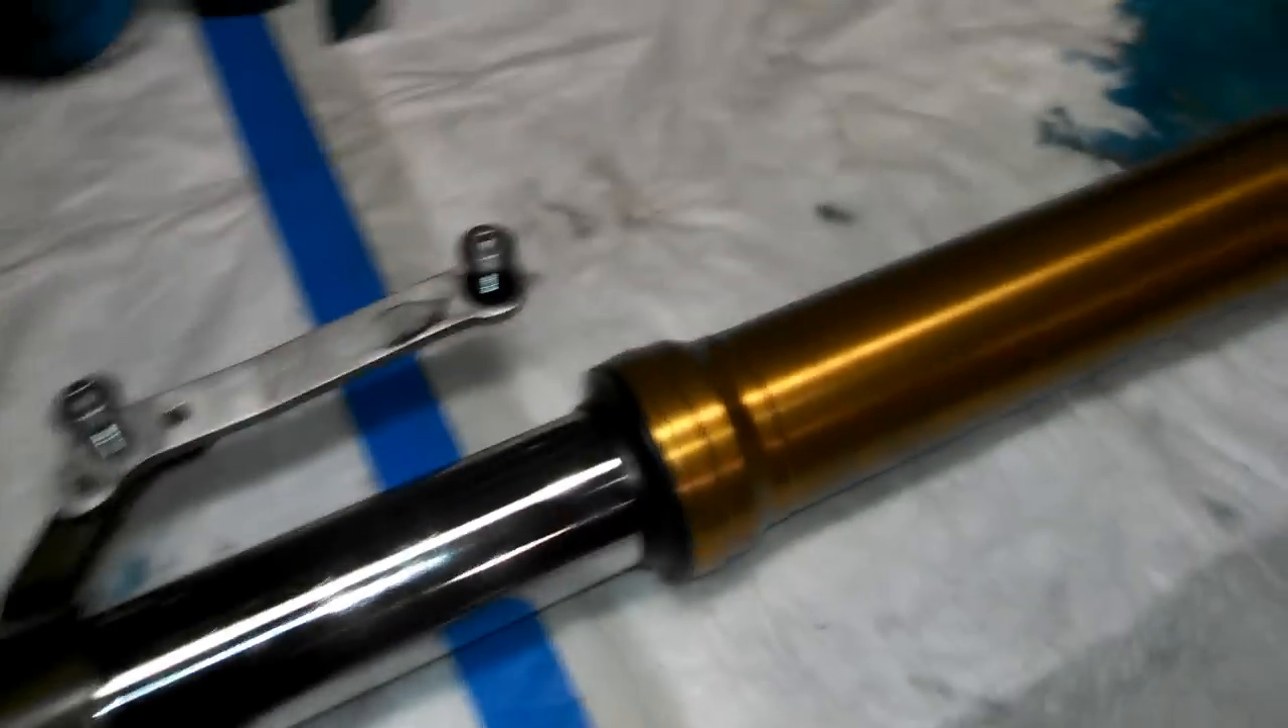Now we've got the fork tube off the bike.